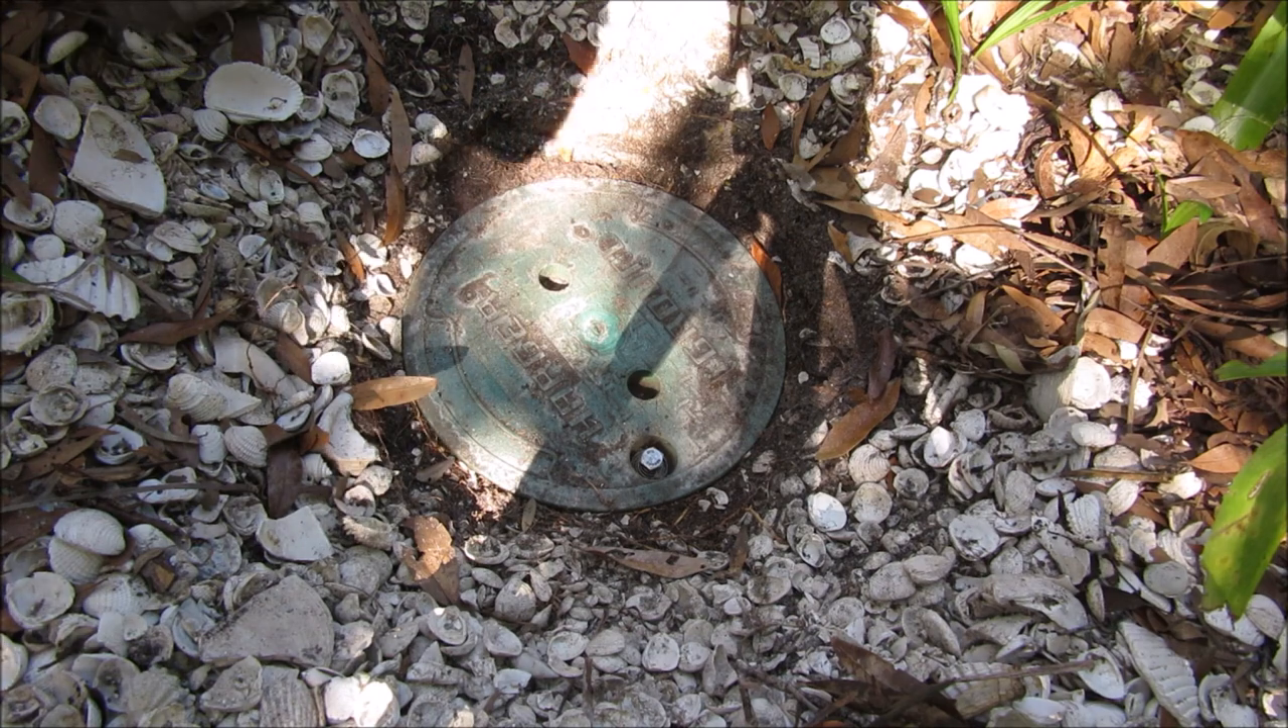All right, so we've got the lid back on.